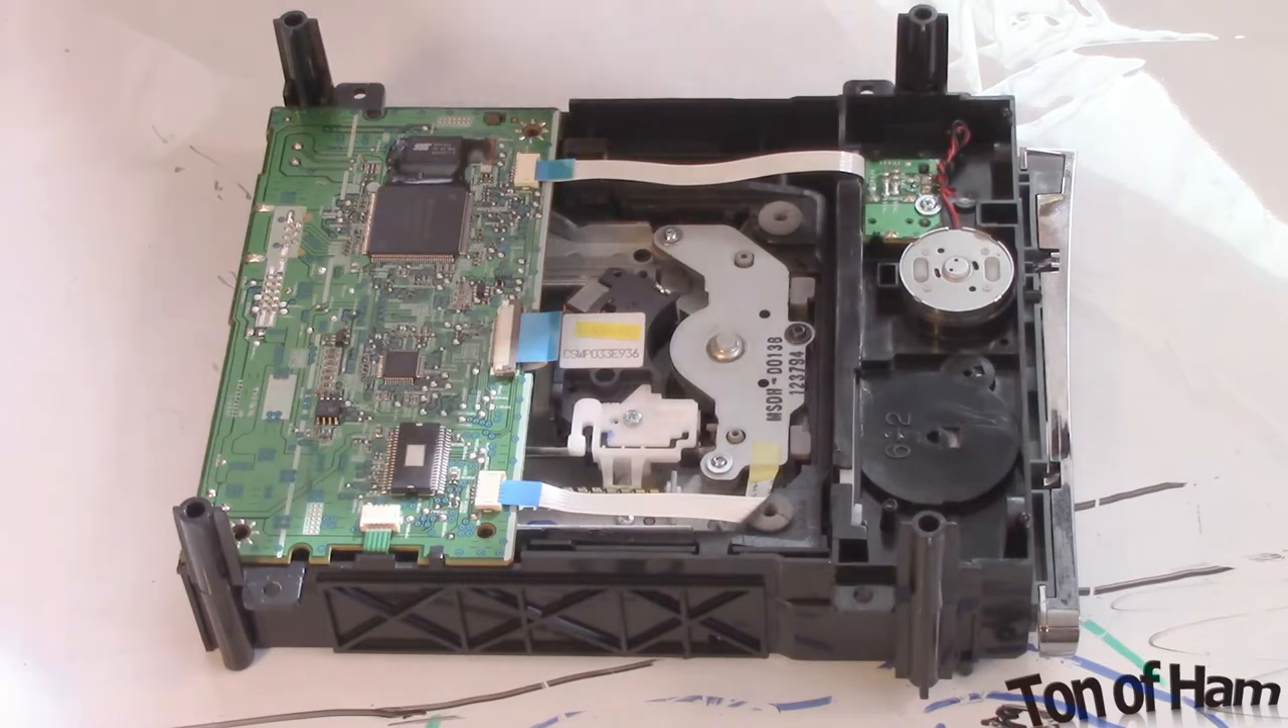Taking a look inside now, we have a couple ribbons to take off.